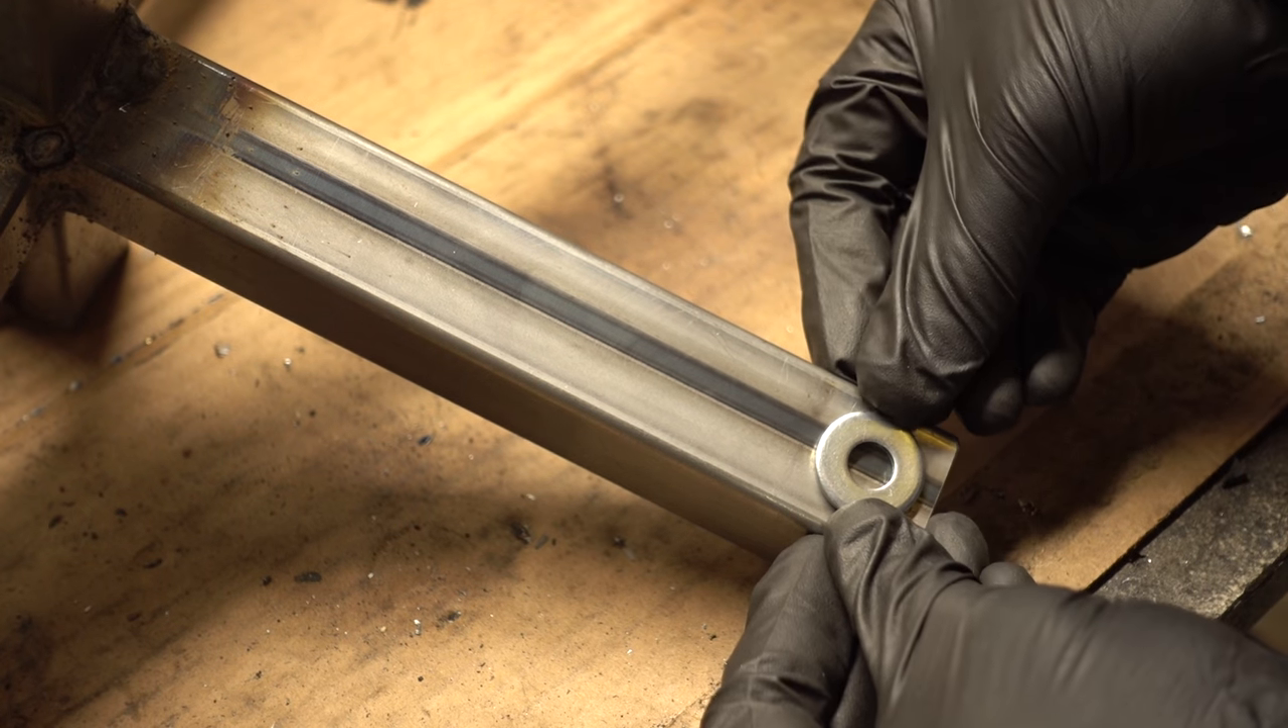So now we've got all these tabs to block off the ends of the tubes but we still have to drill the through hole and install the spacer before we can do that.